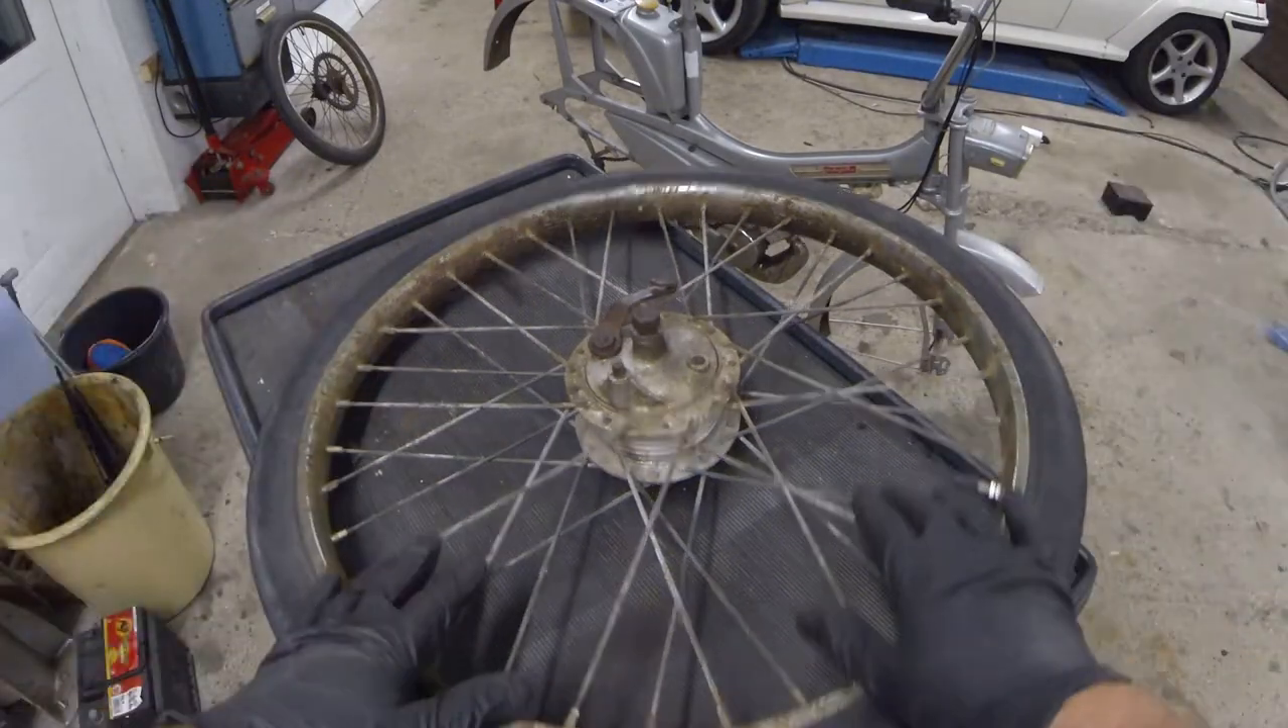So this is the front wheel, which is off the moped now.